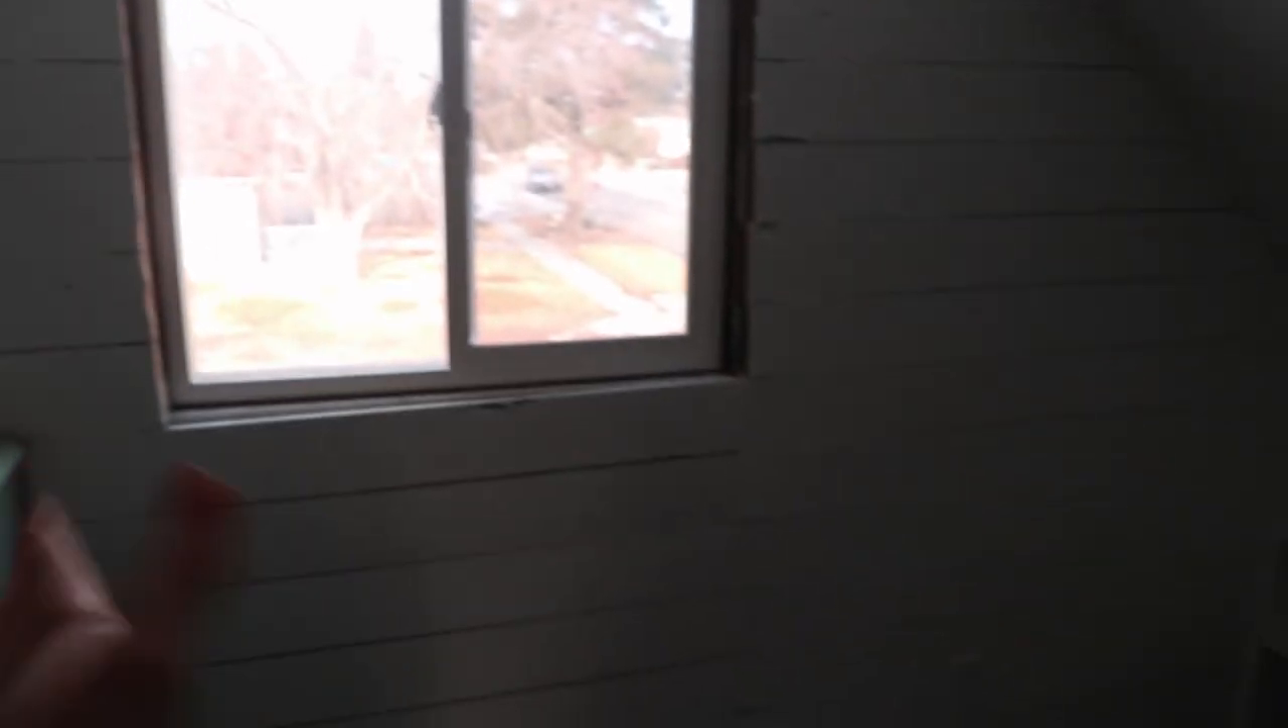The window still needs to be trimmed out.